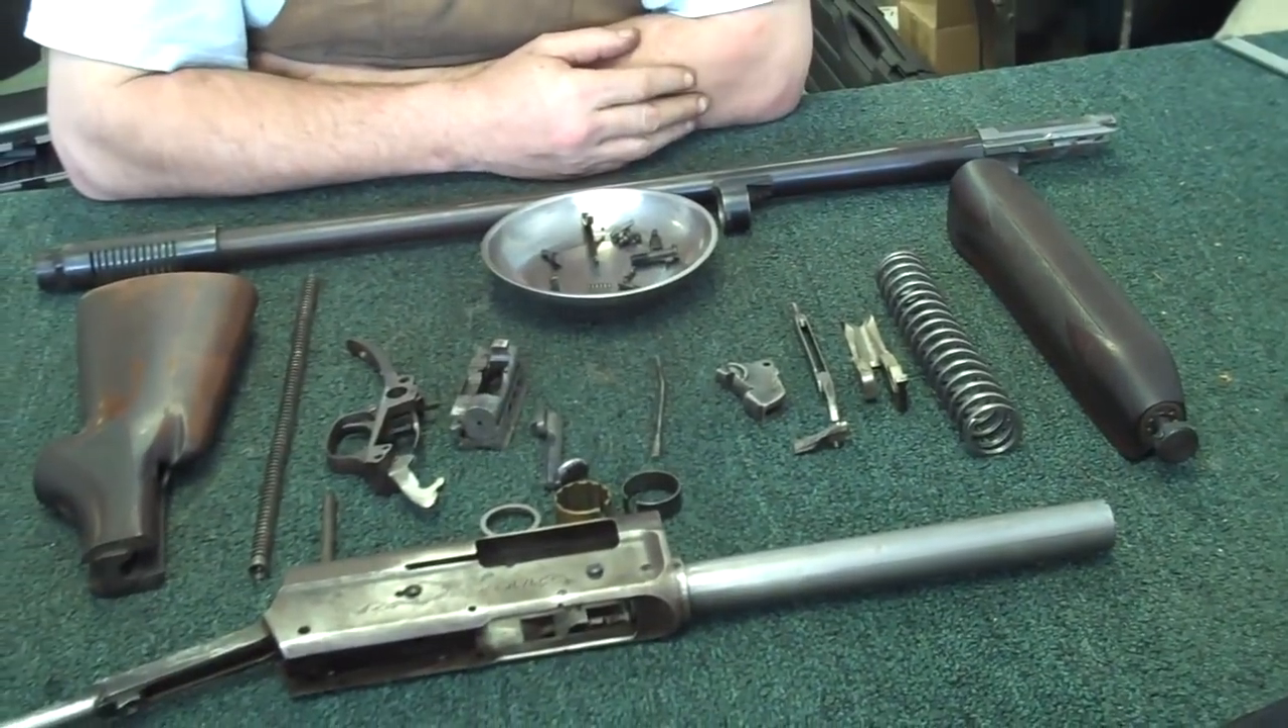And this is going to be your Browning A5 or in this case Remington Model 11 semi -automatic shotgun completely stripped for cleaning and all the parts are laid out.